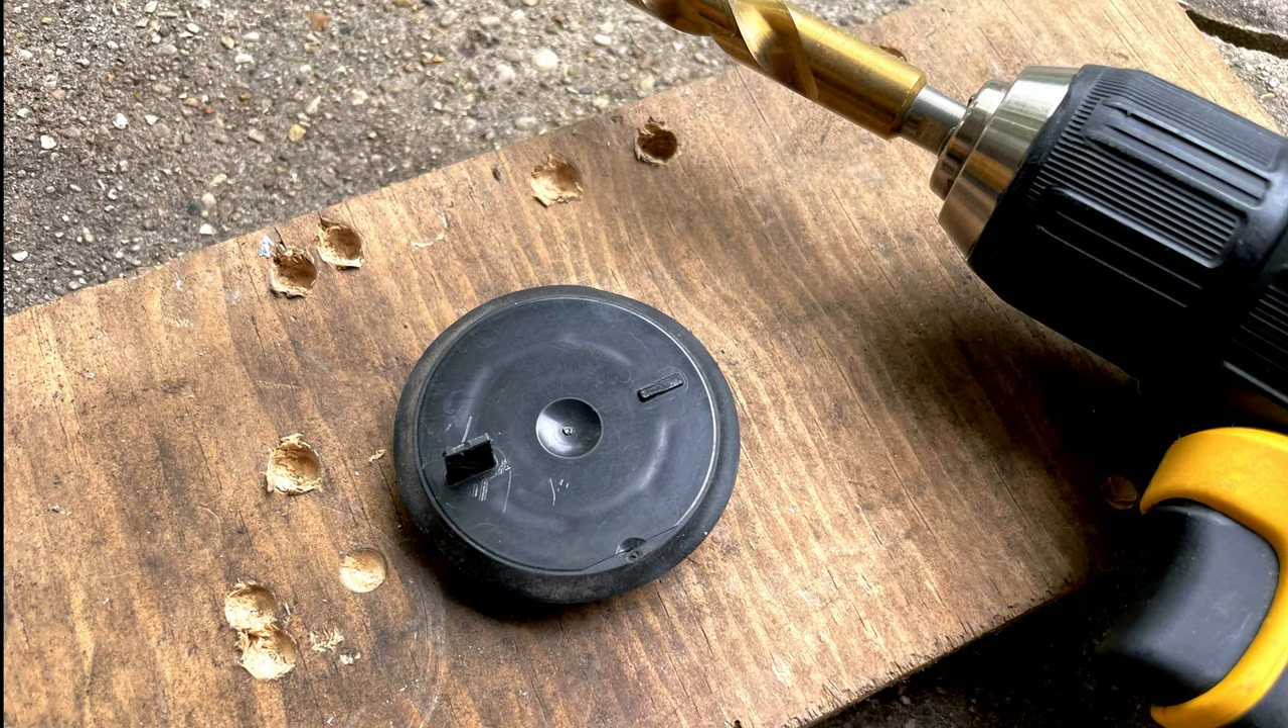Here's the factory firewall plug removed.